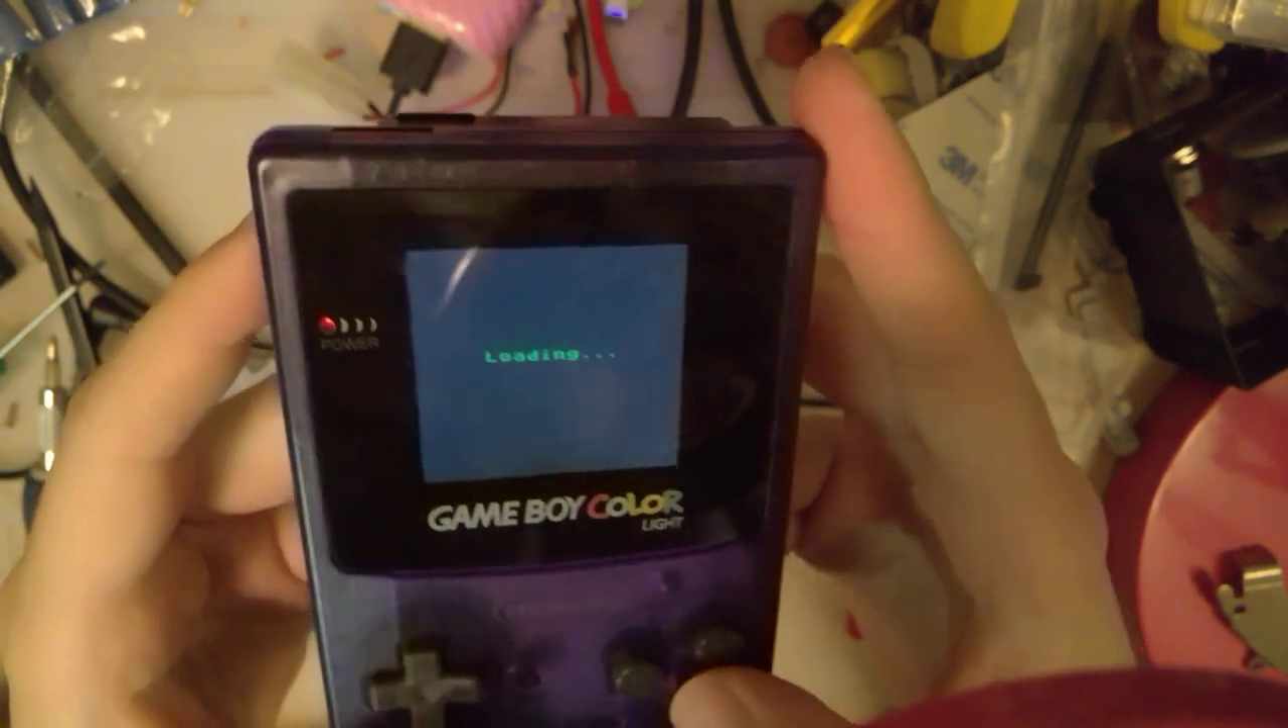There we go. Screen's nice and centered. Everything looks good.